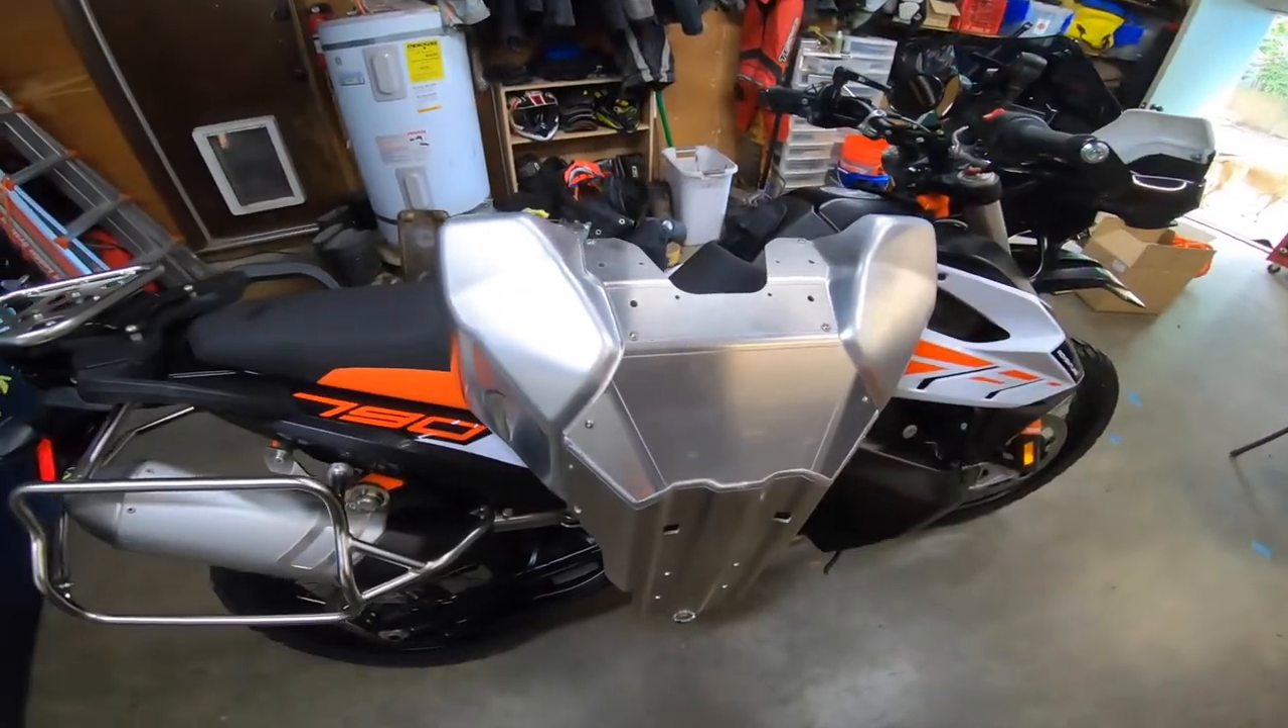Once the stock skid plate is out of the way, I assembled the Rallyform plate.